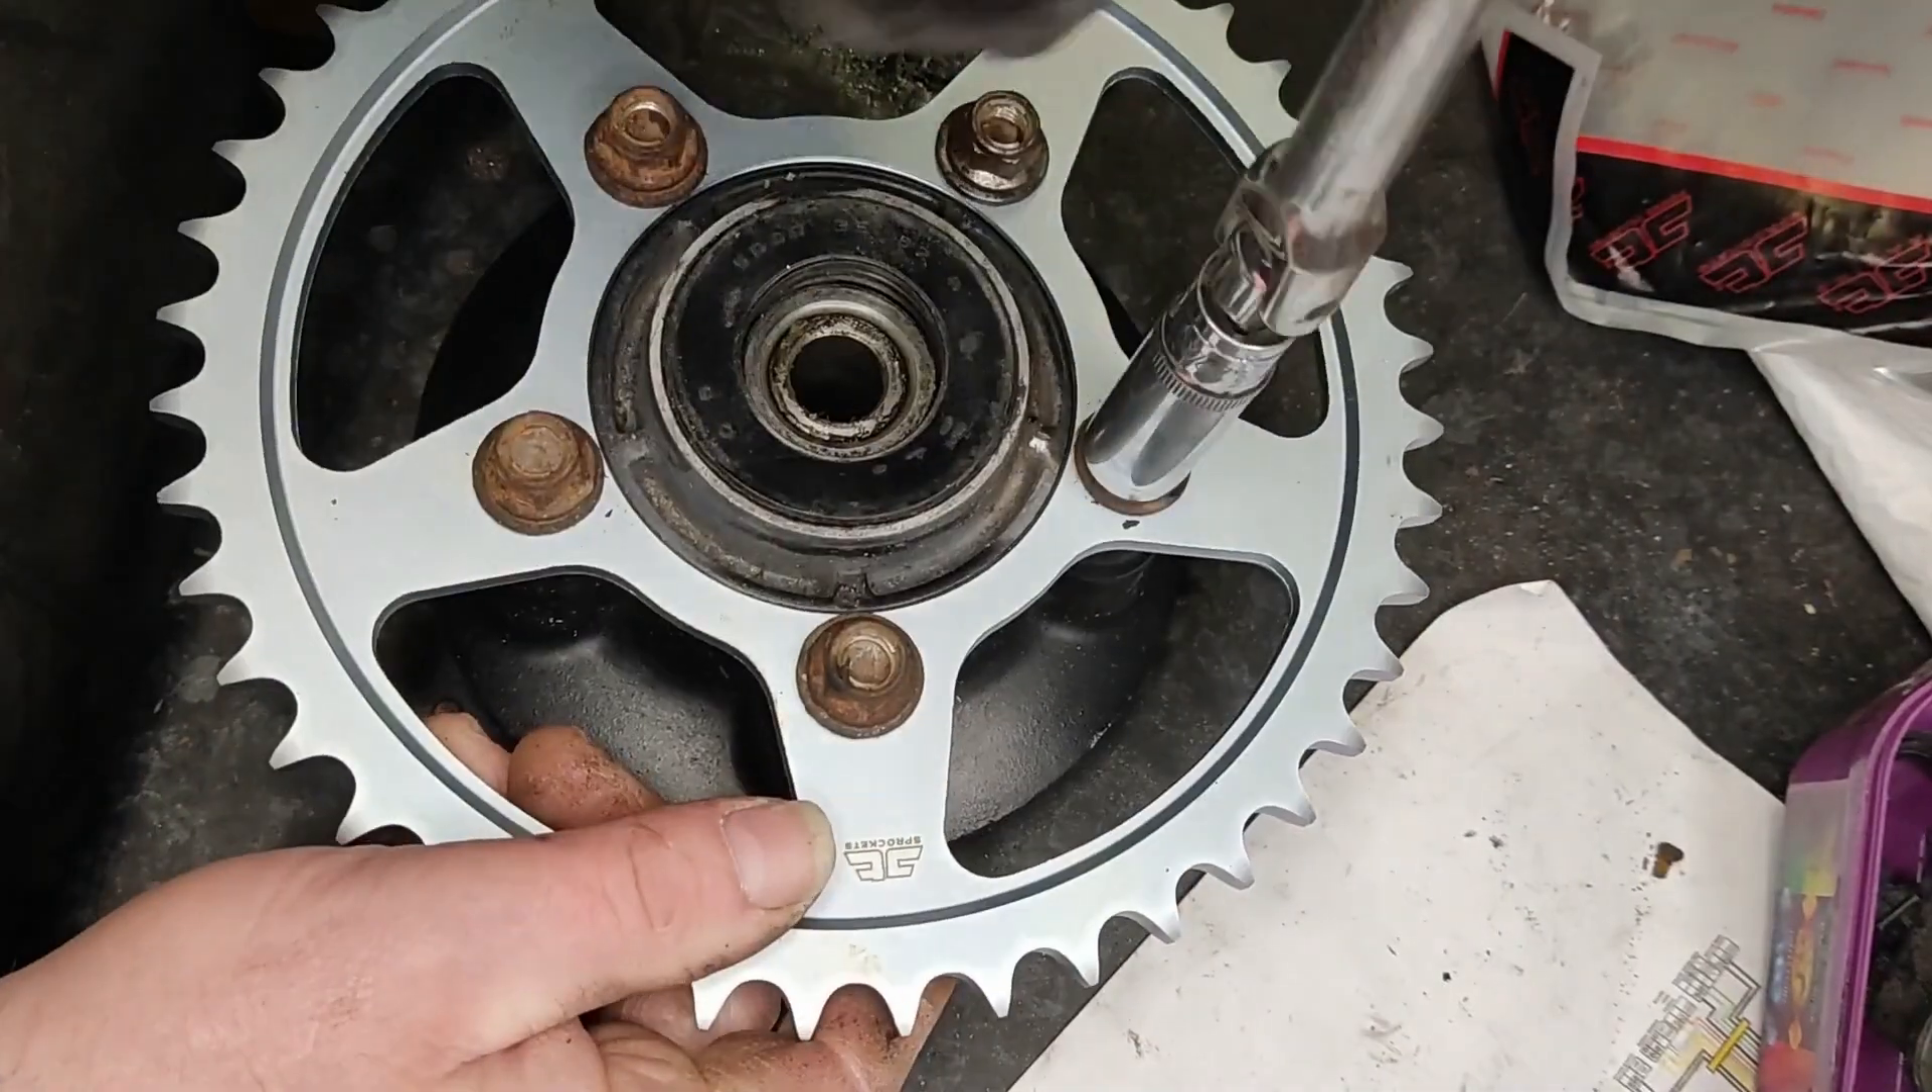Replaced all the bolts. Unpacked the rear sprocket. And then fitted the sprocket back onto the cush drive with some really rusty nuts.